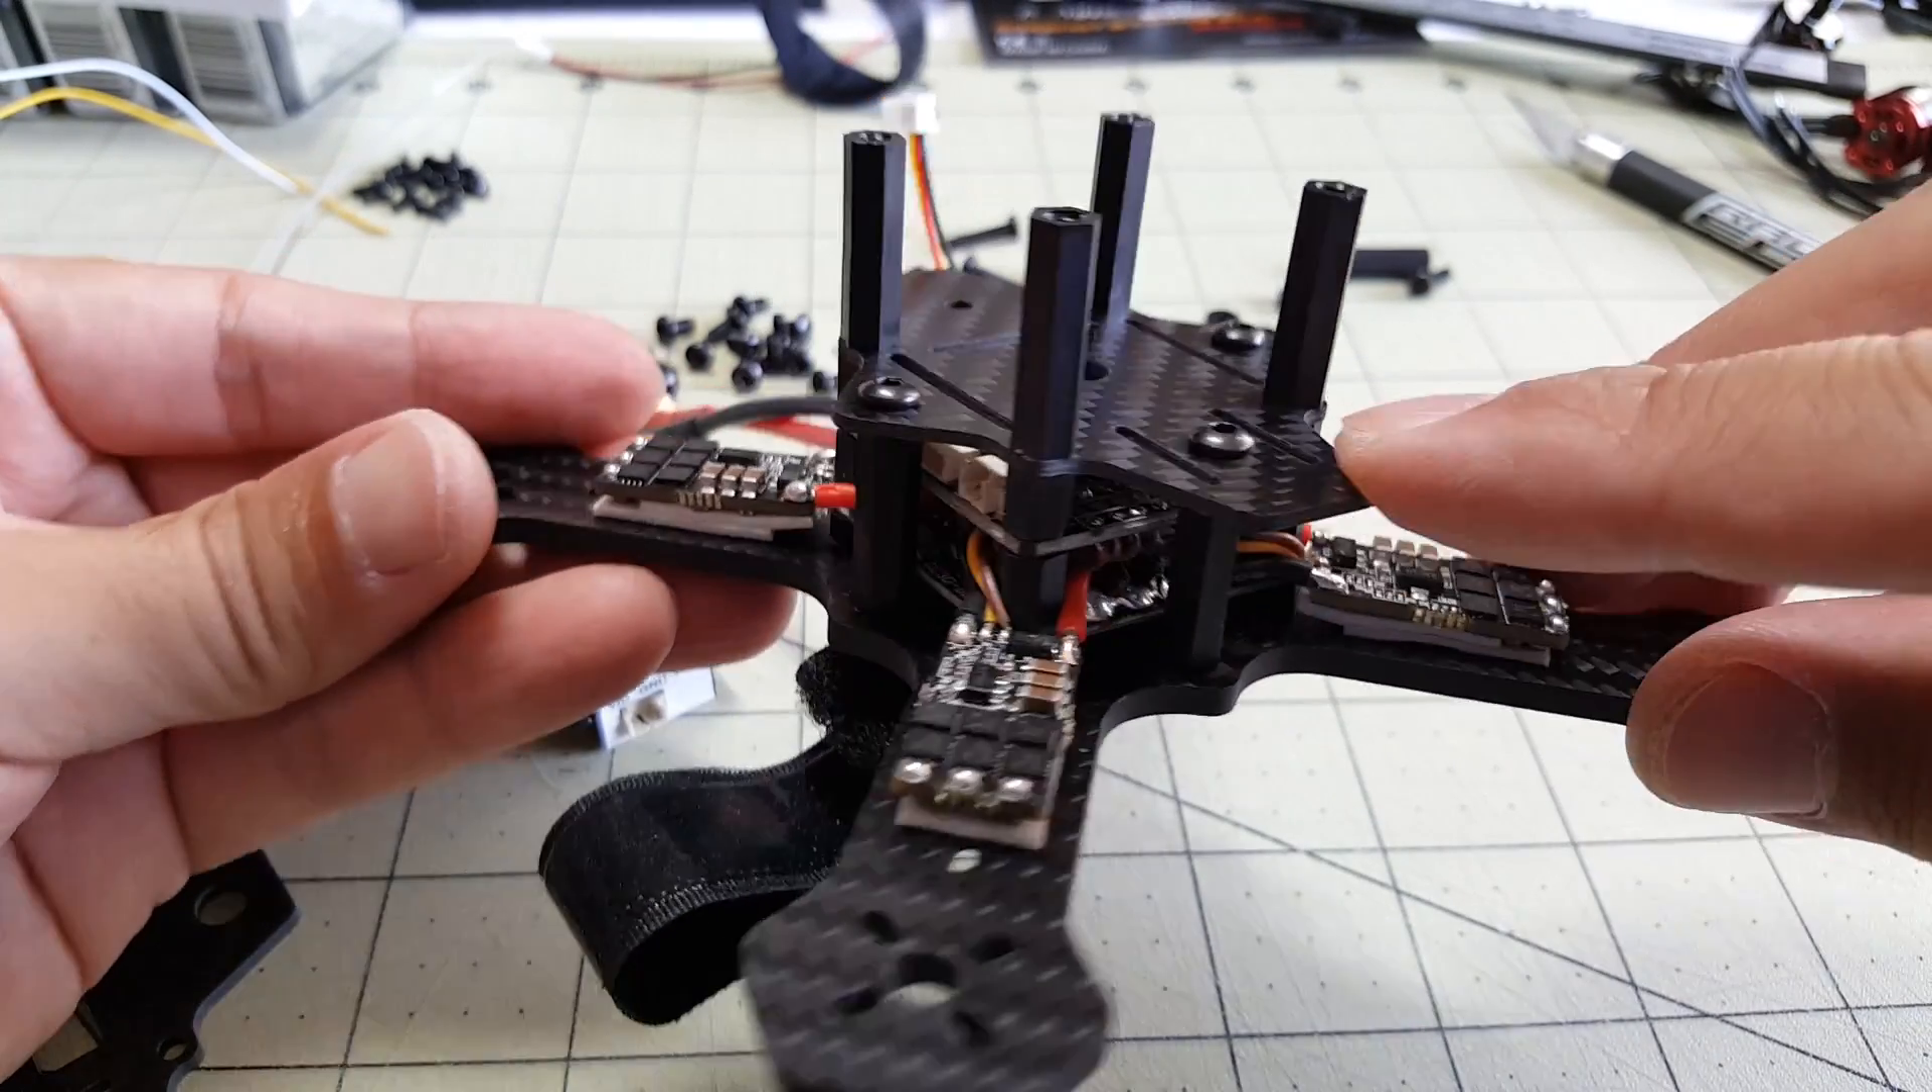Okay I got the middle plate uh screwed in here and these are the standoffs that go between the middle plate and the top plate.